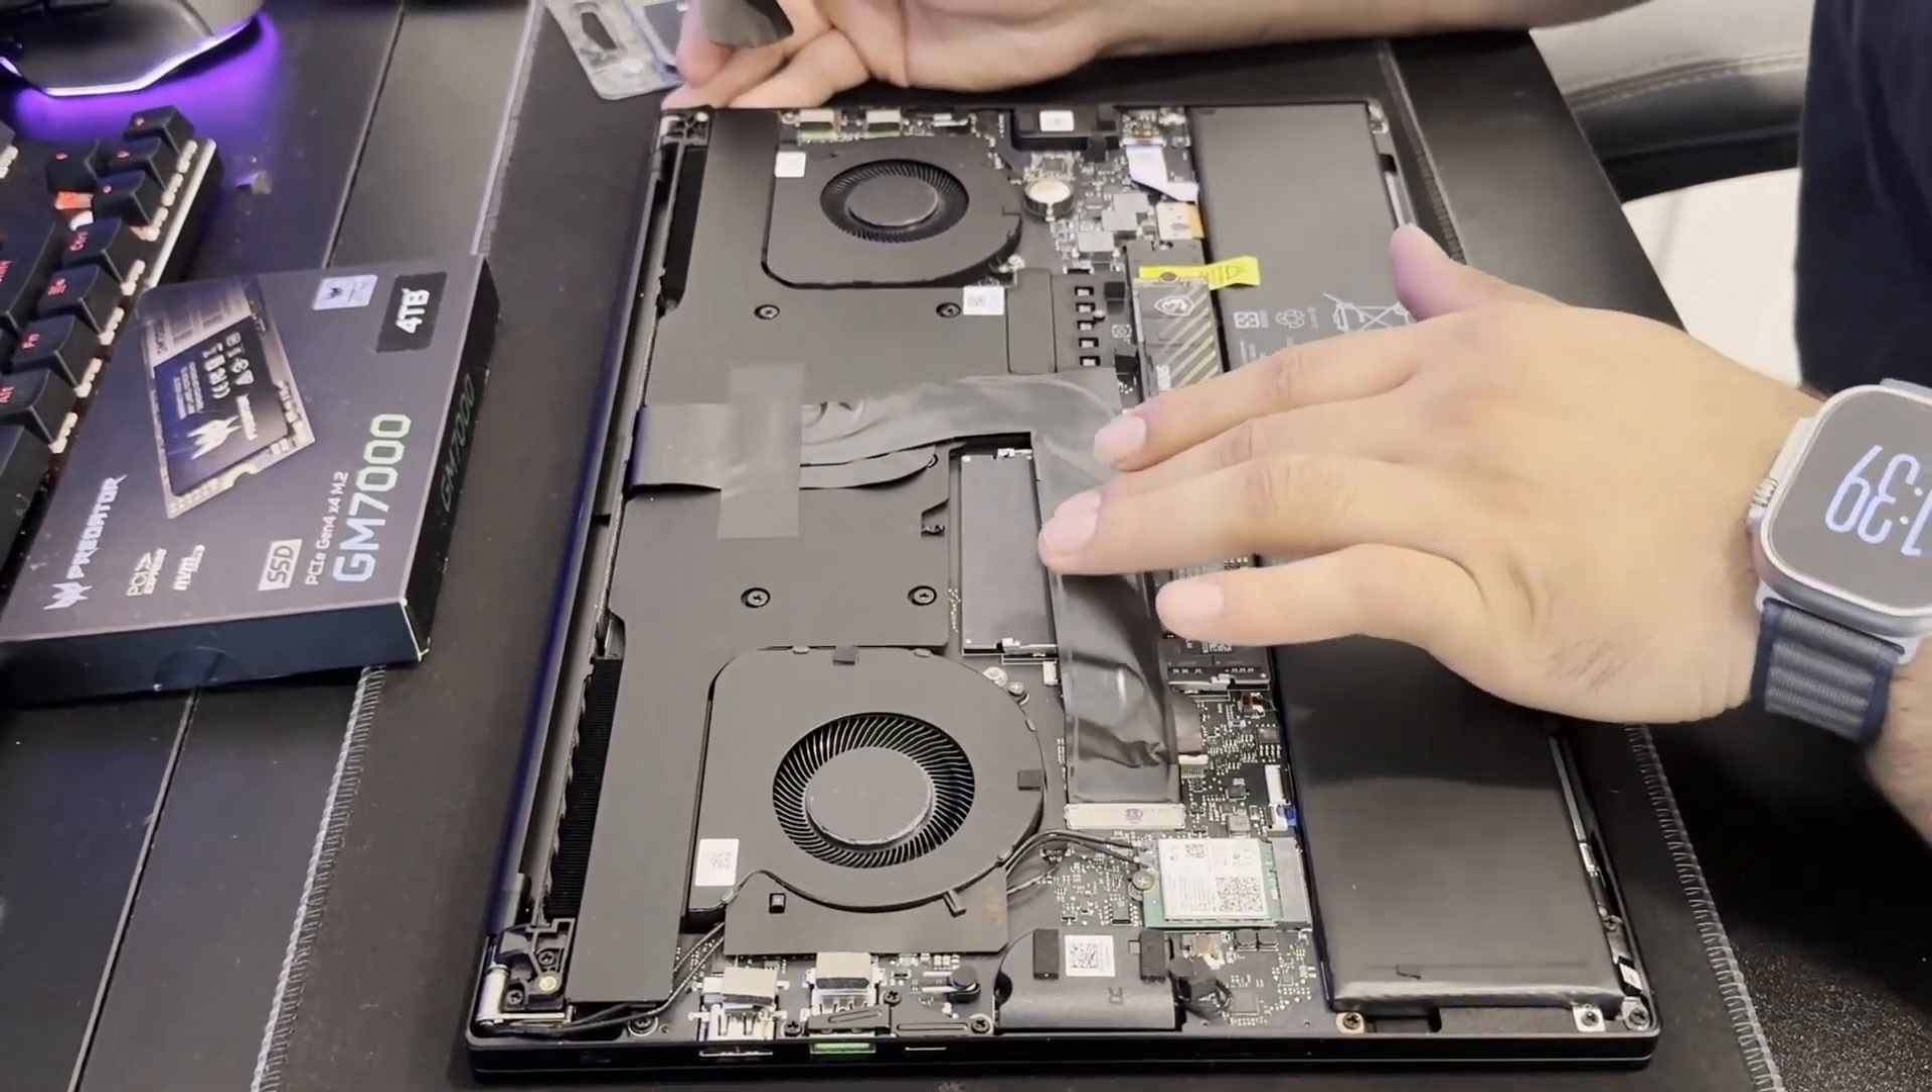The bottom case has been removed.